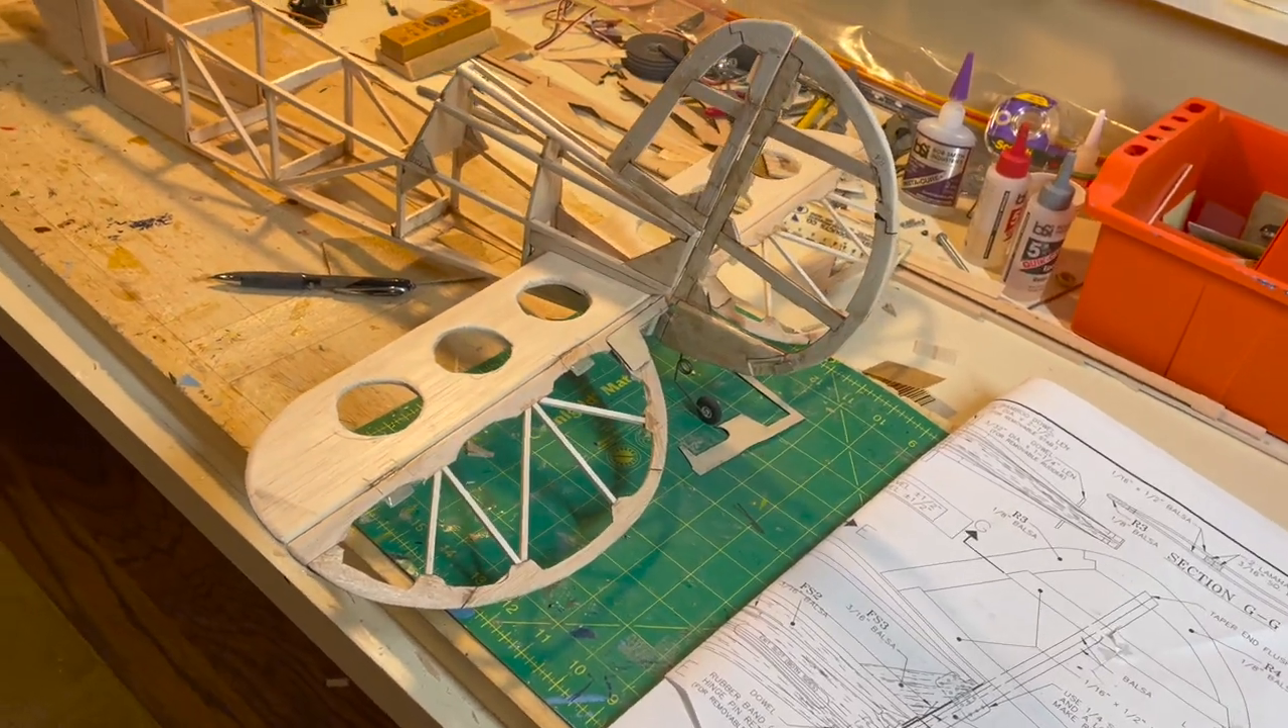Plenty of rudder for this model and here the tail surfaces are fit into place.